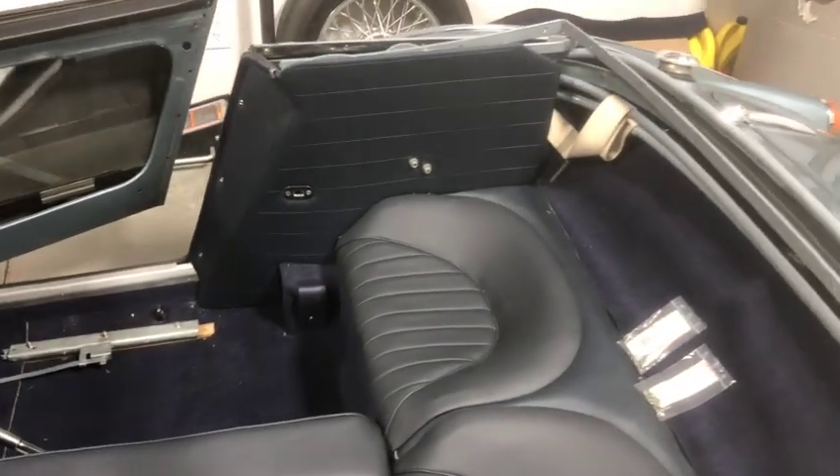Okay so rolling right along here as you can see I've got the rear quarter panels now installed.